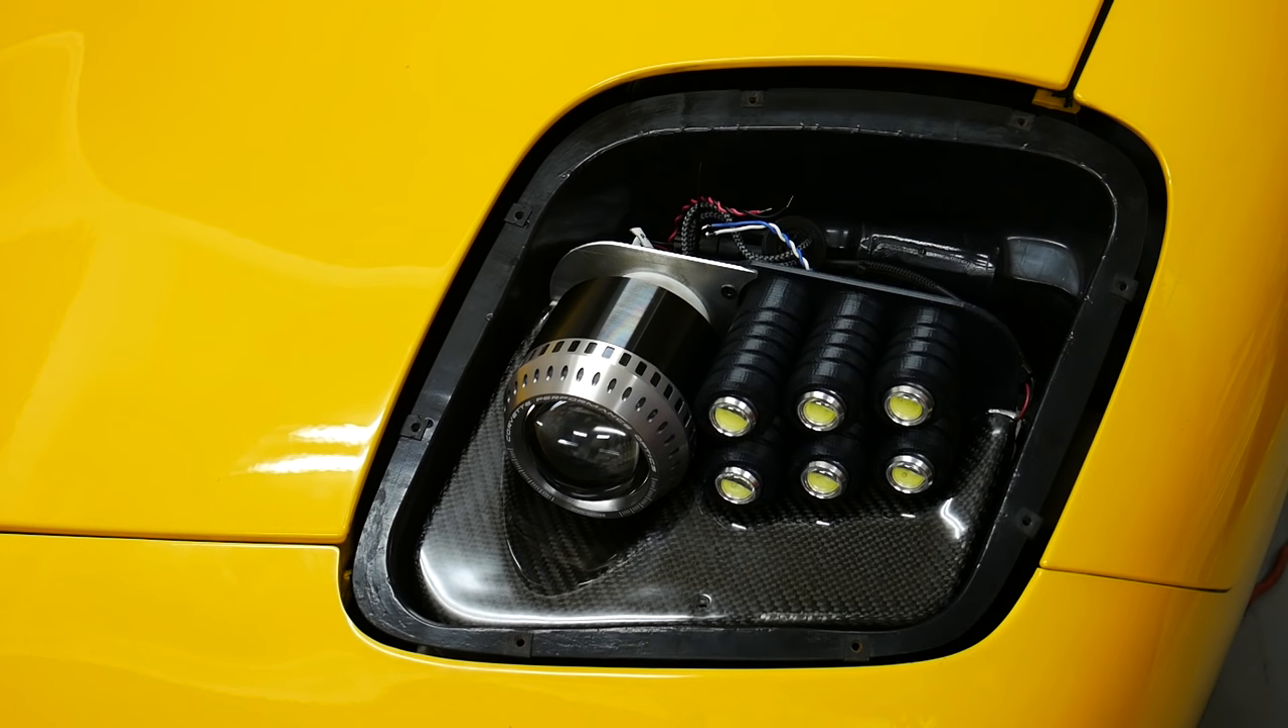Okay, so I got the driver's side in and it is a tight fit but it looks like all my measurements did work out.